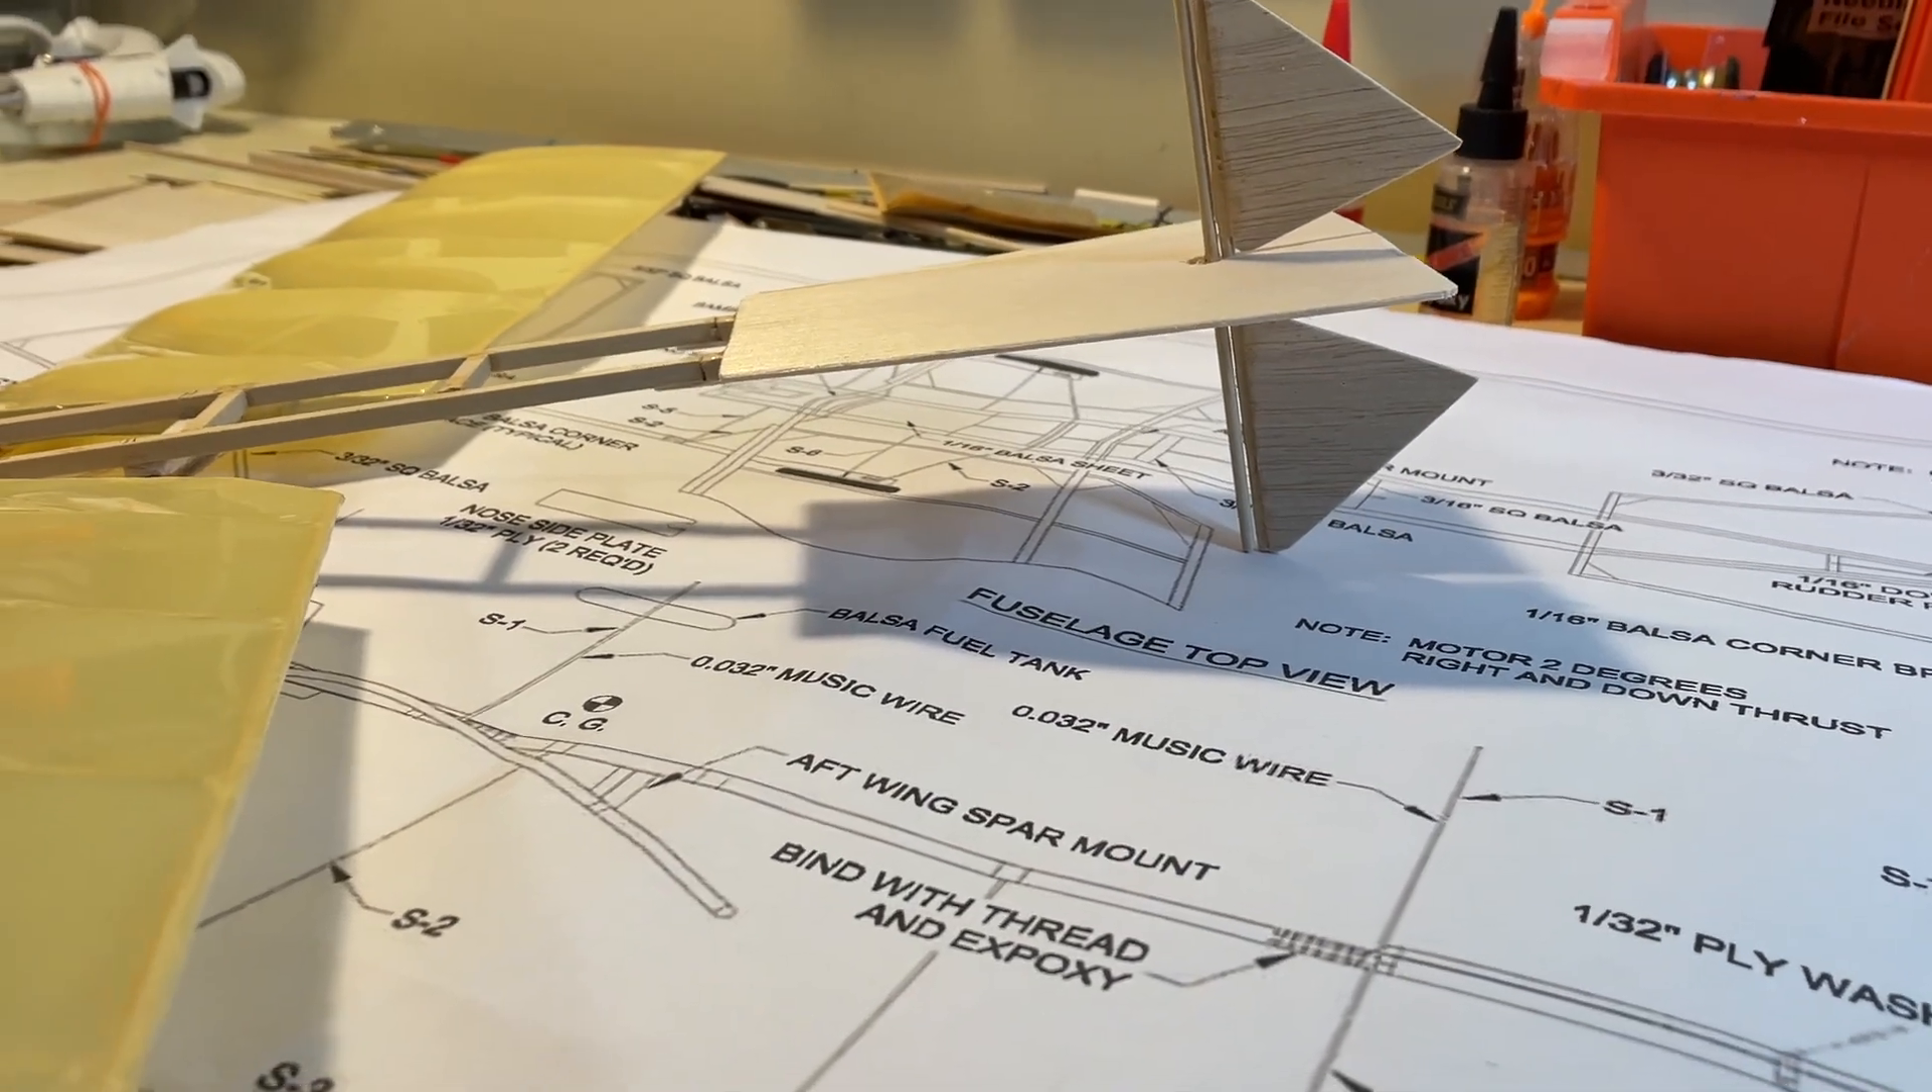And there's a rudder in place.